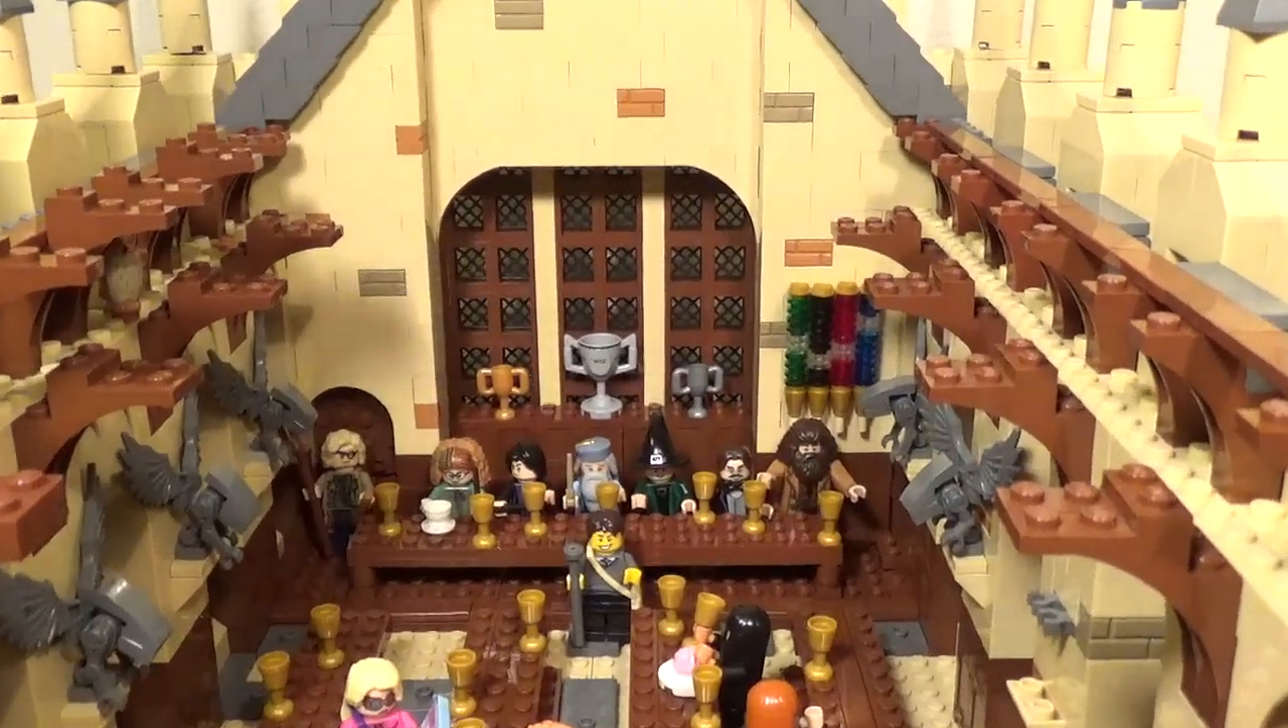But now the staff table is in place. I've built up the wall at the back of the building as well as that giant bay window that sits in the back of the hall.